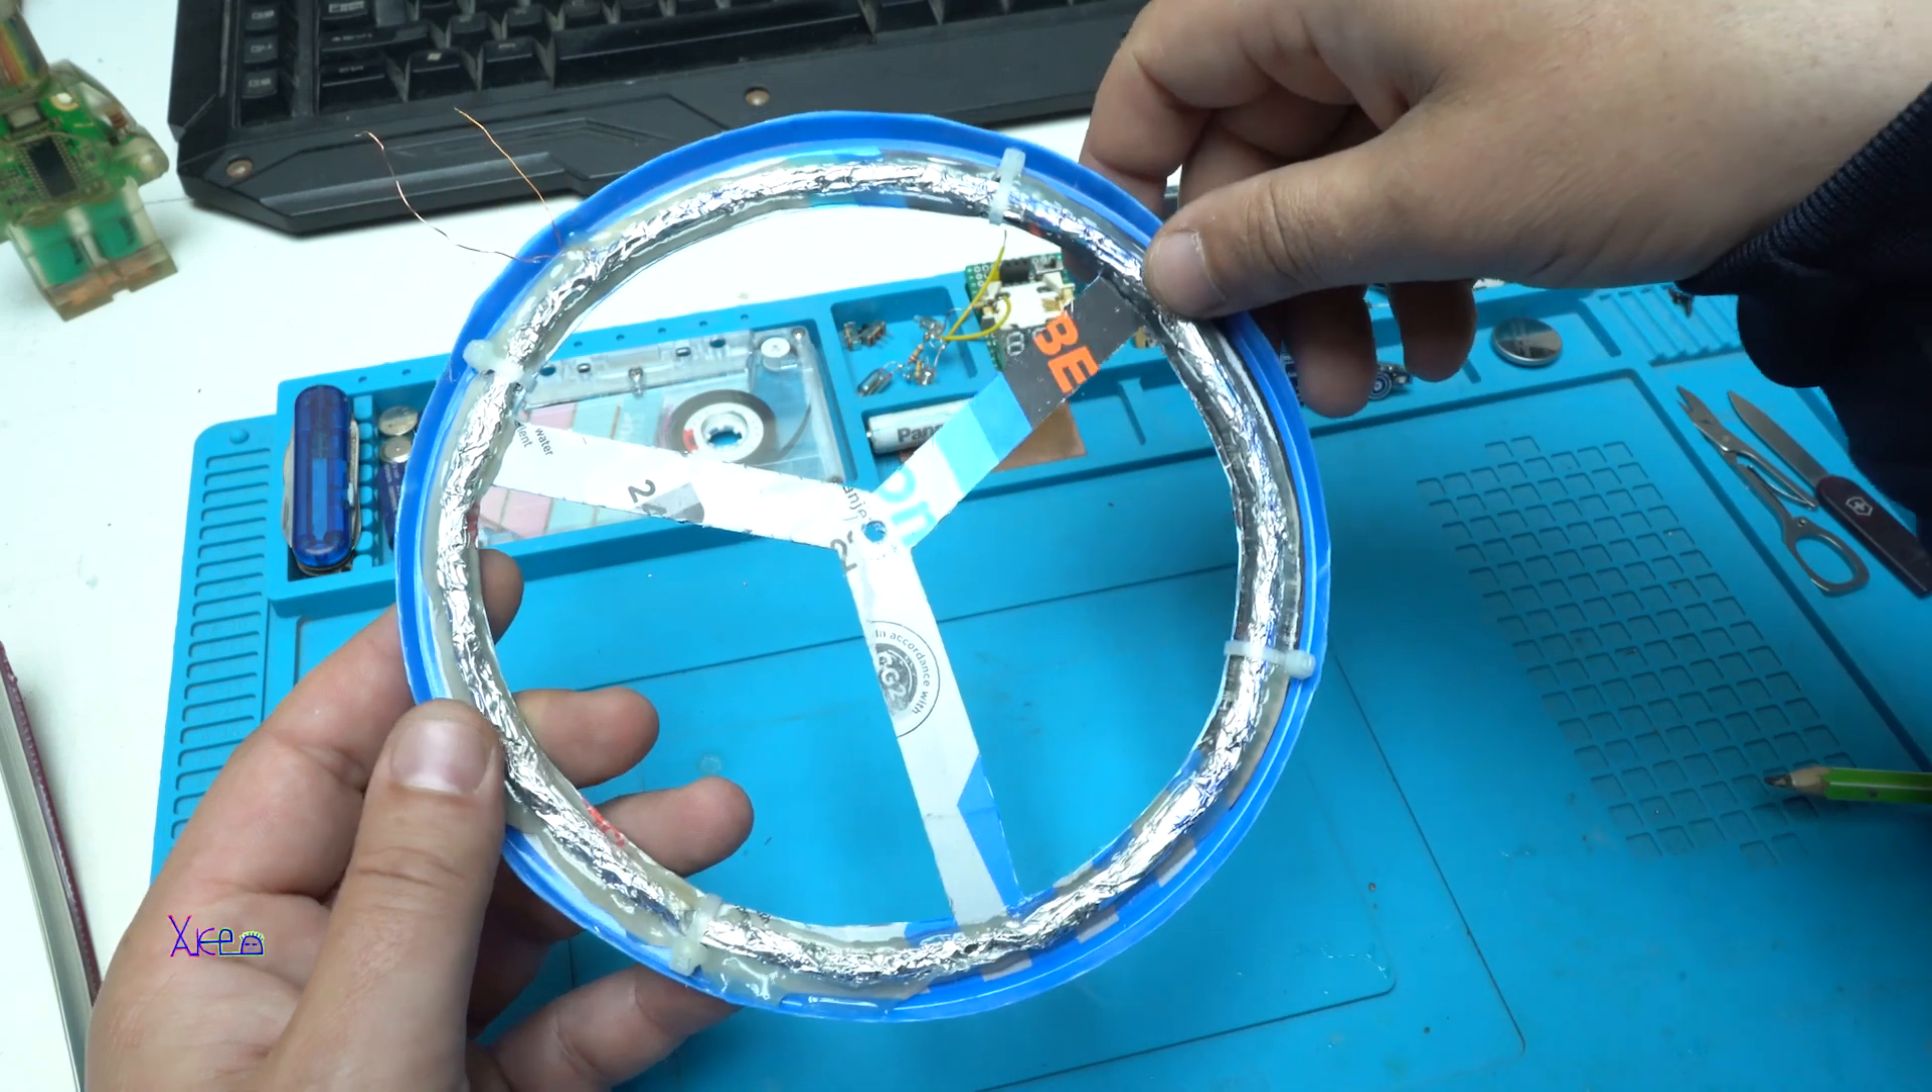You have two ends on this side and also I have put a aluminum shield on the copper coil which is good.